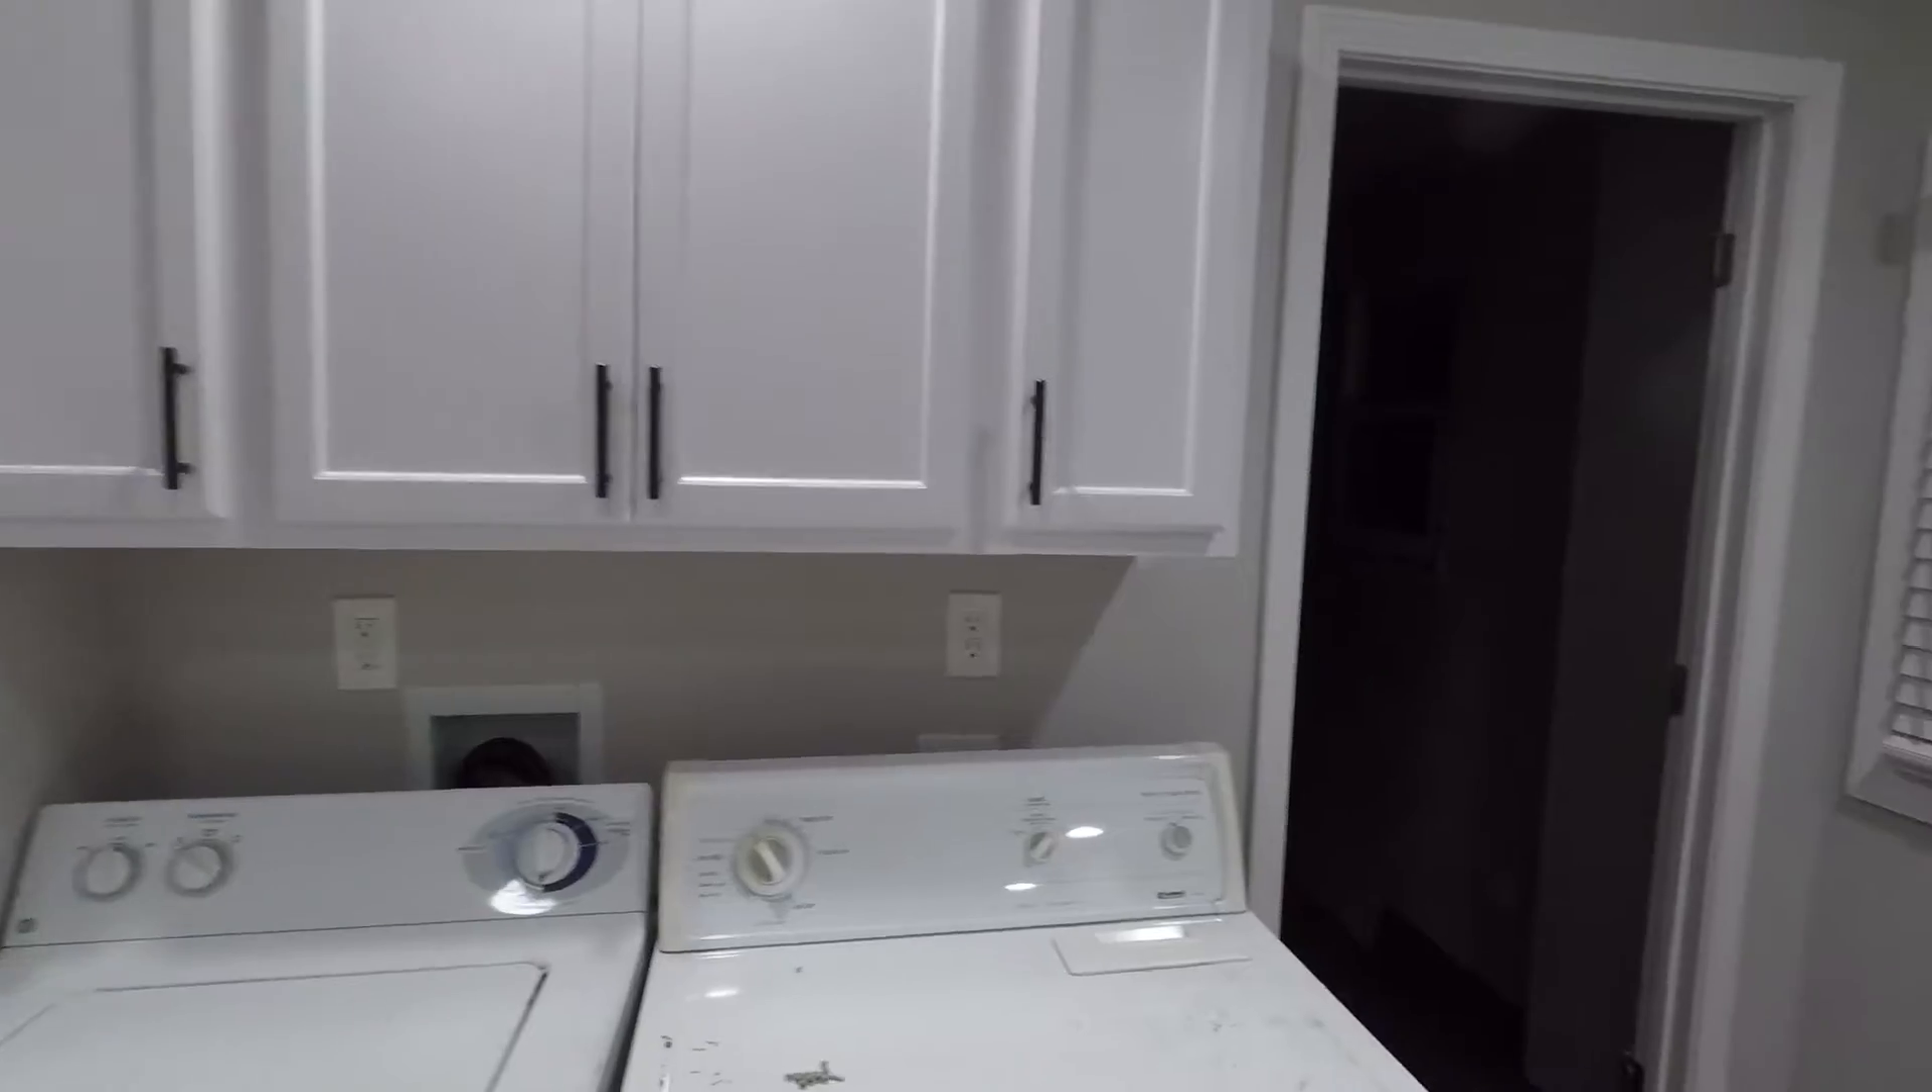Just wanted to show you i got the cabinet doors painted finally put up got the handles put on and then i also went ahead and hung some blinds on the three windows in here.